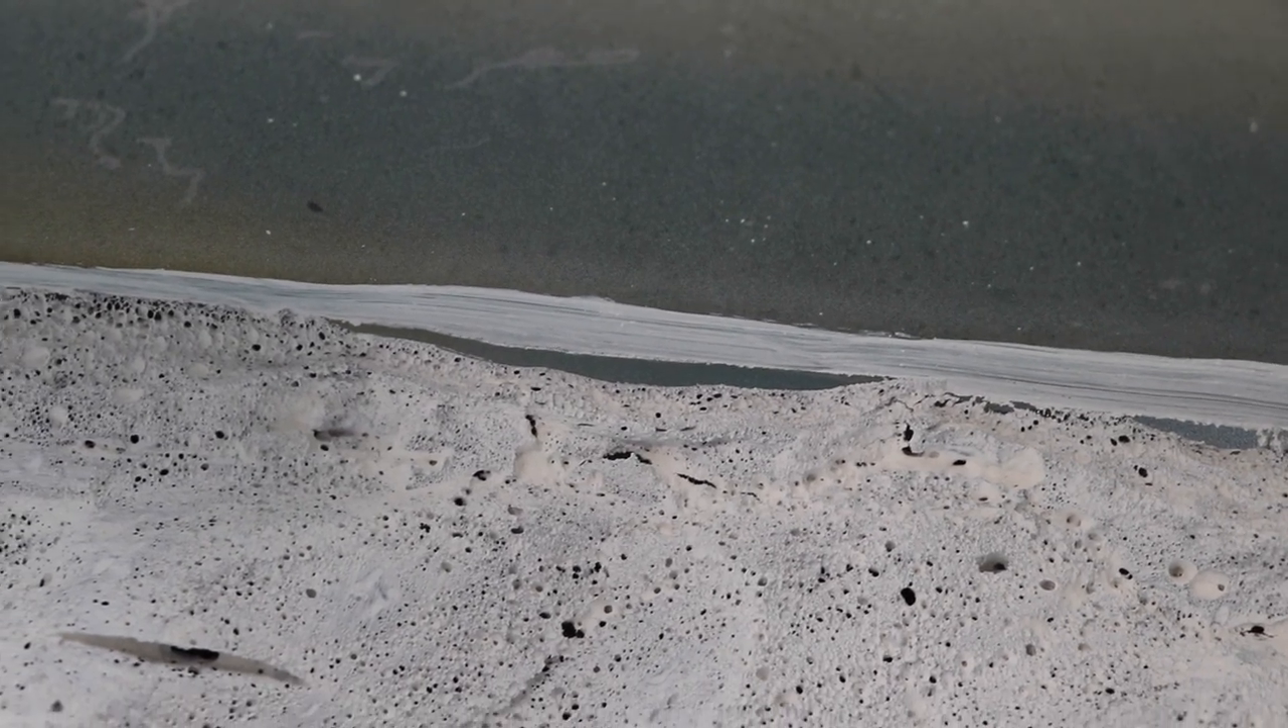It begins to shrink away from the glass you can see the gap there it's not ideal.